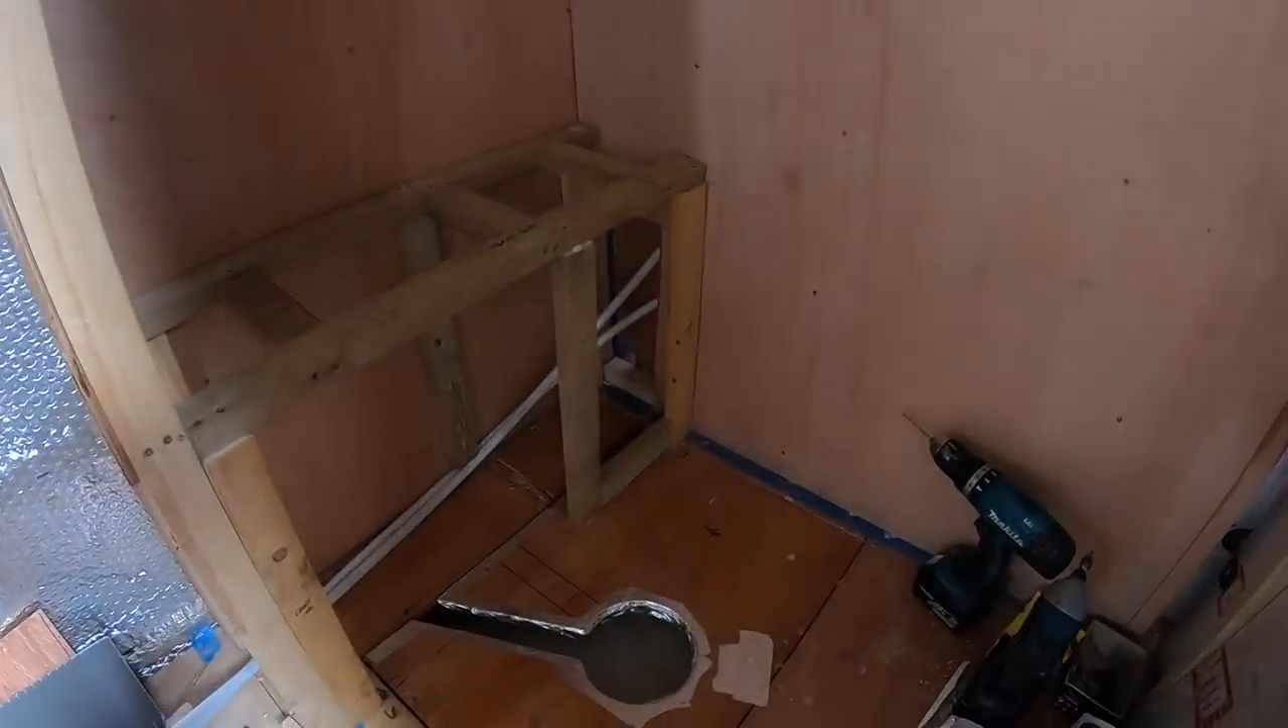That's the framework complete um we've just got to wait for the plywood to go on a bit later.